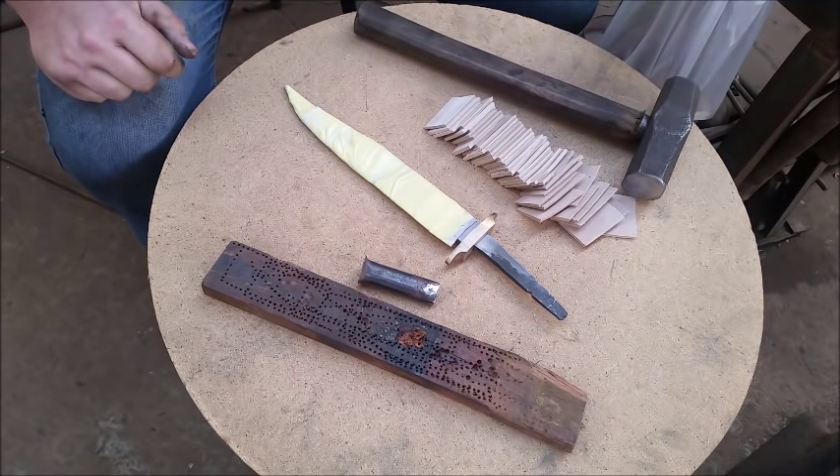Obviously I haven't put the threaded rod on the tang yet.